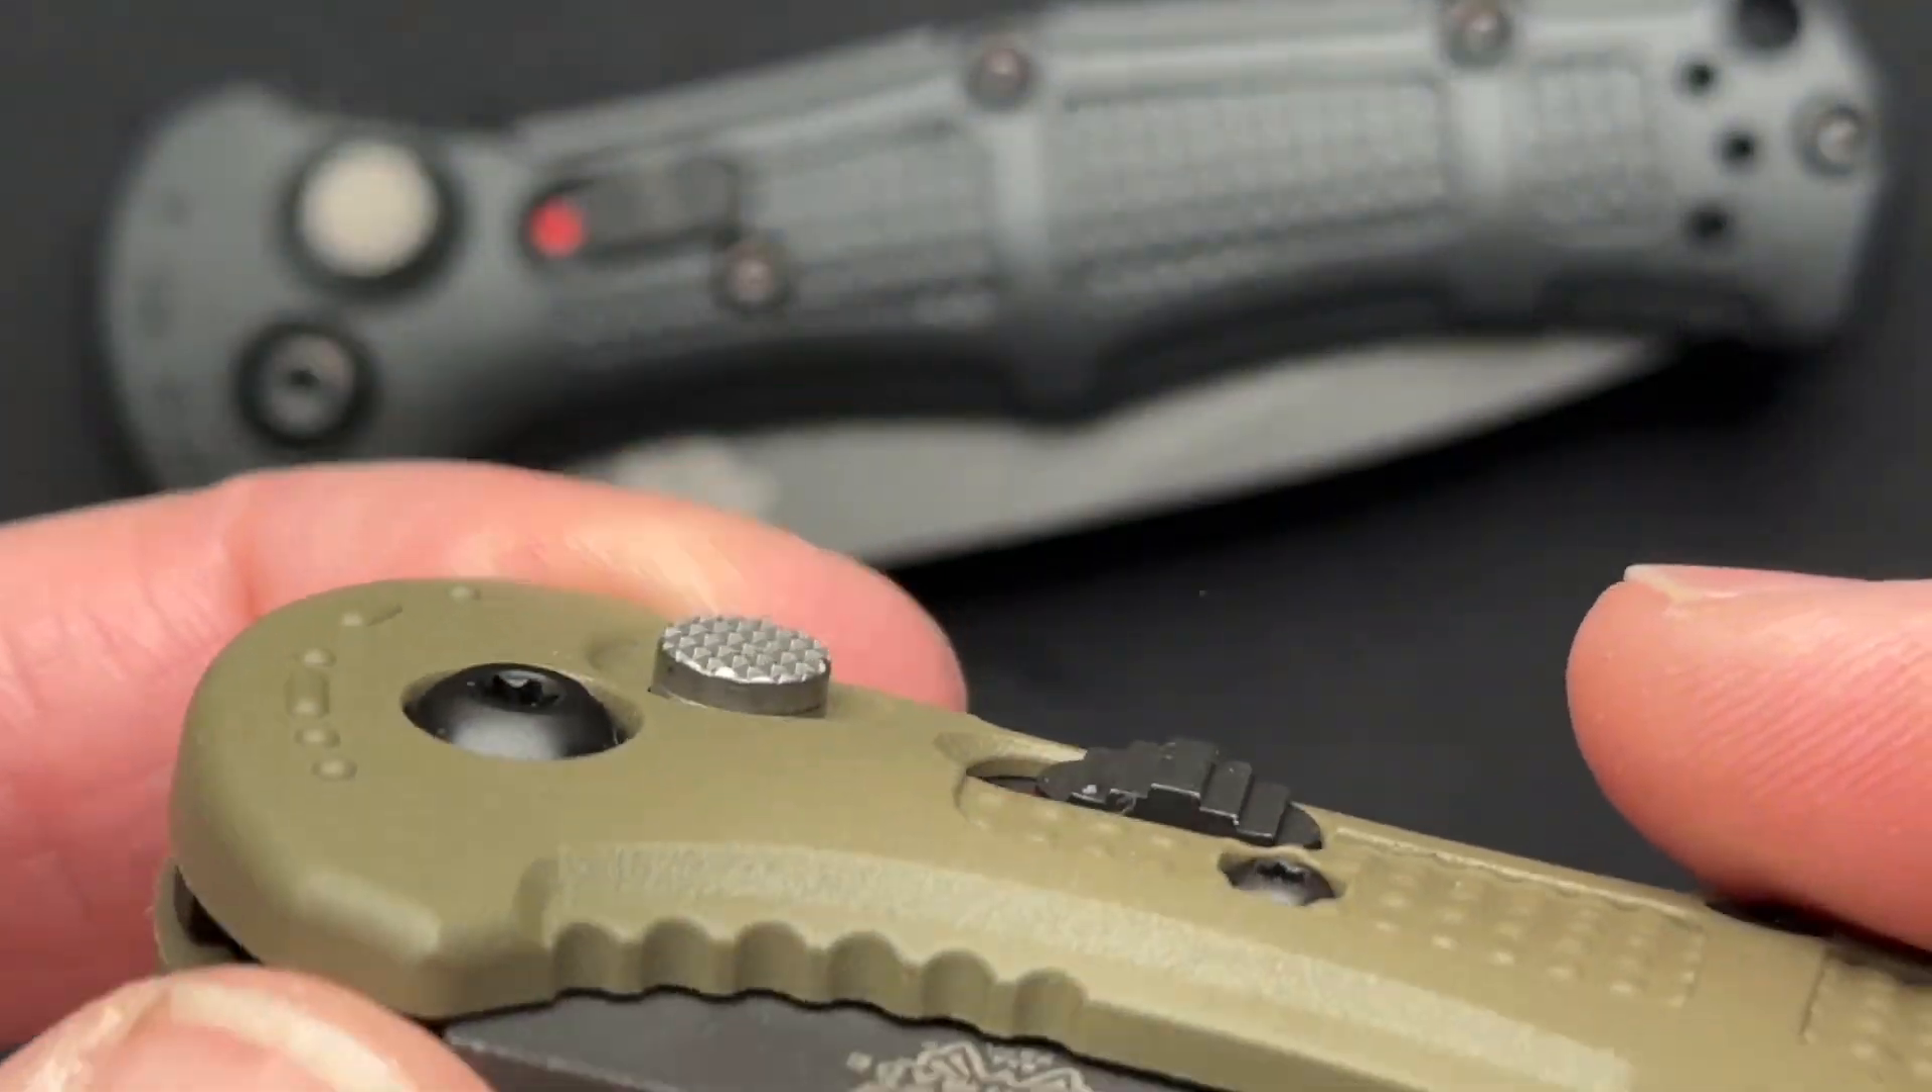If we look closely at it, the button is kind of protruding a little bit here, right?